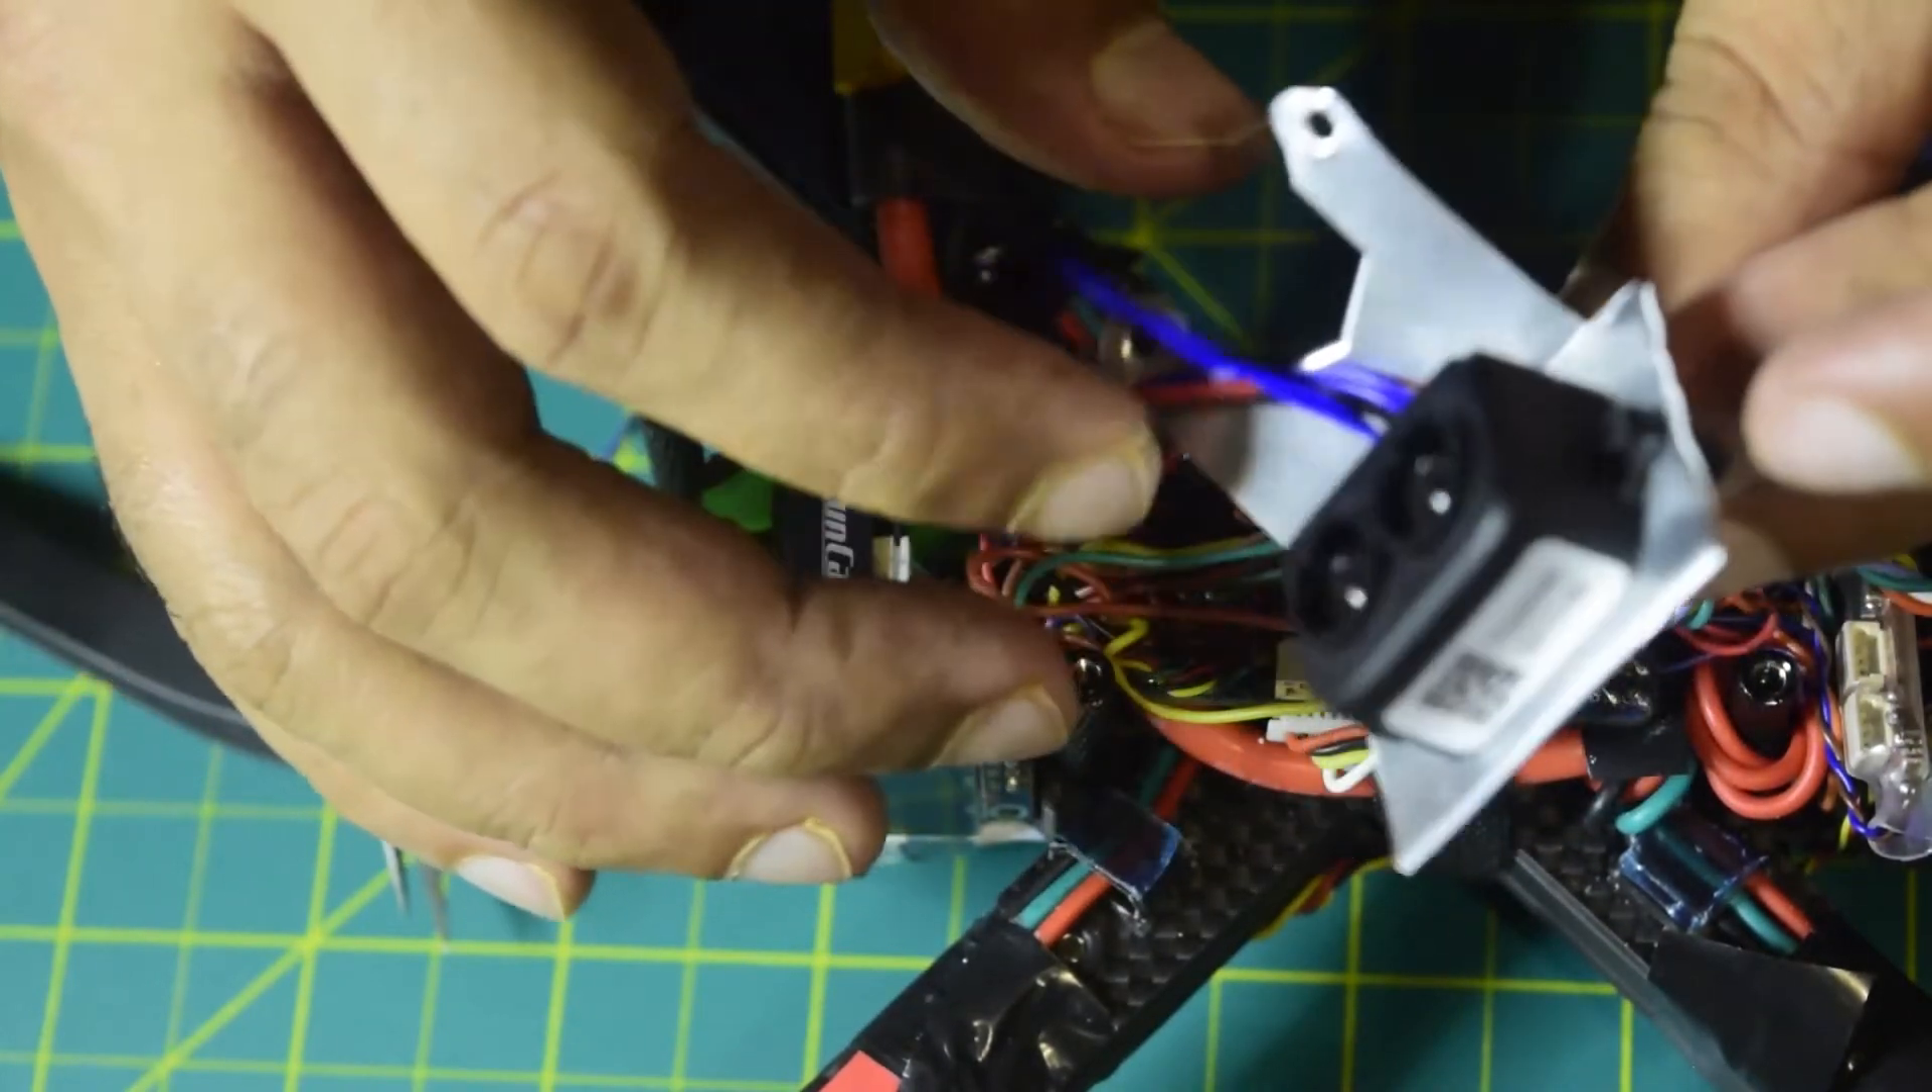So as you can see guys lidar is properly mounted on top of this tin plate that I have cut out from the tin can for the beverage.